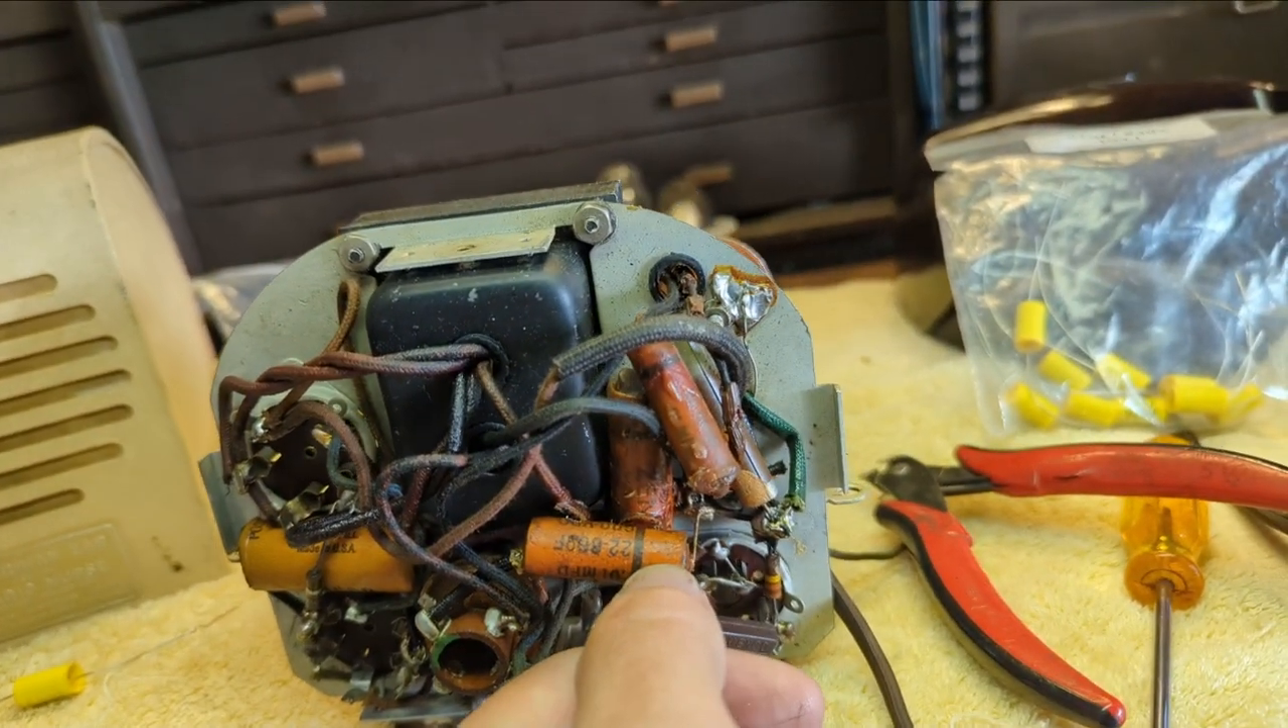Okay, so this is the bottom removed.